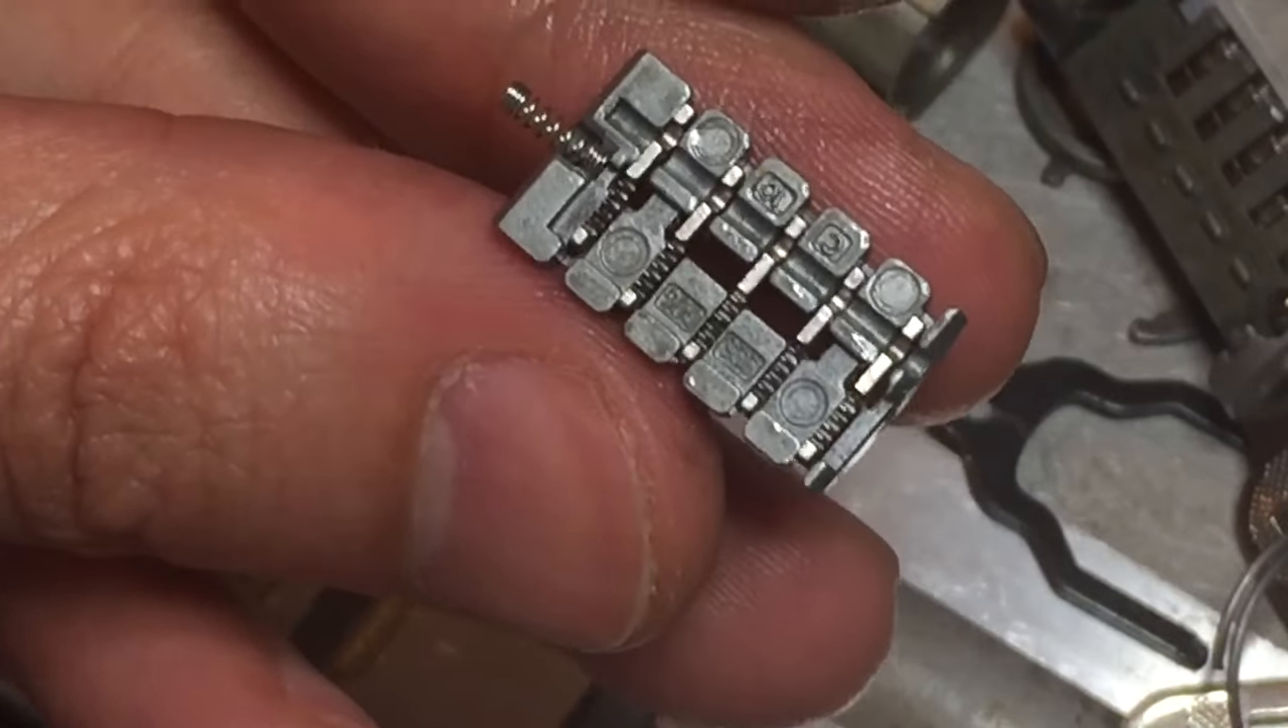We can see all of the sliders are in place.